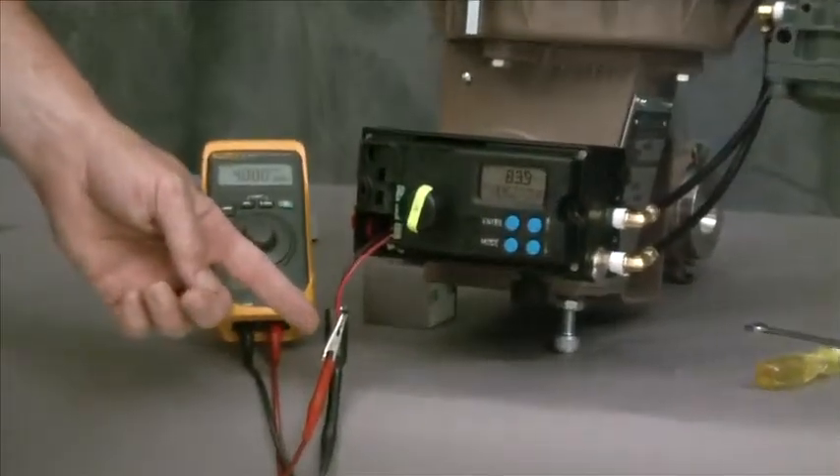Okay, now with our positioner mounted, we've made our electrical connections.